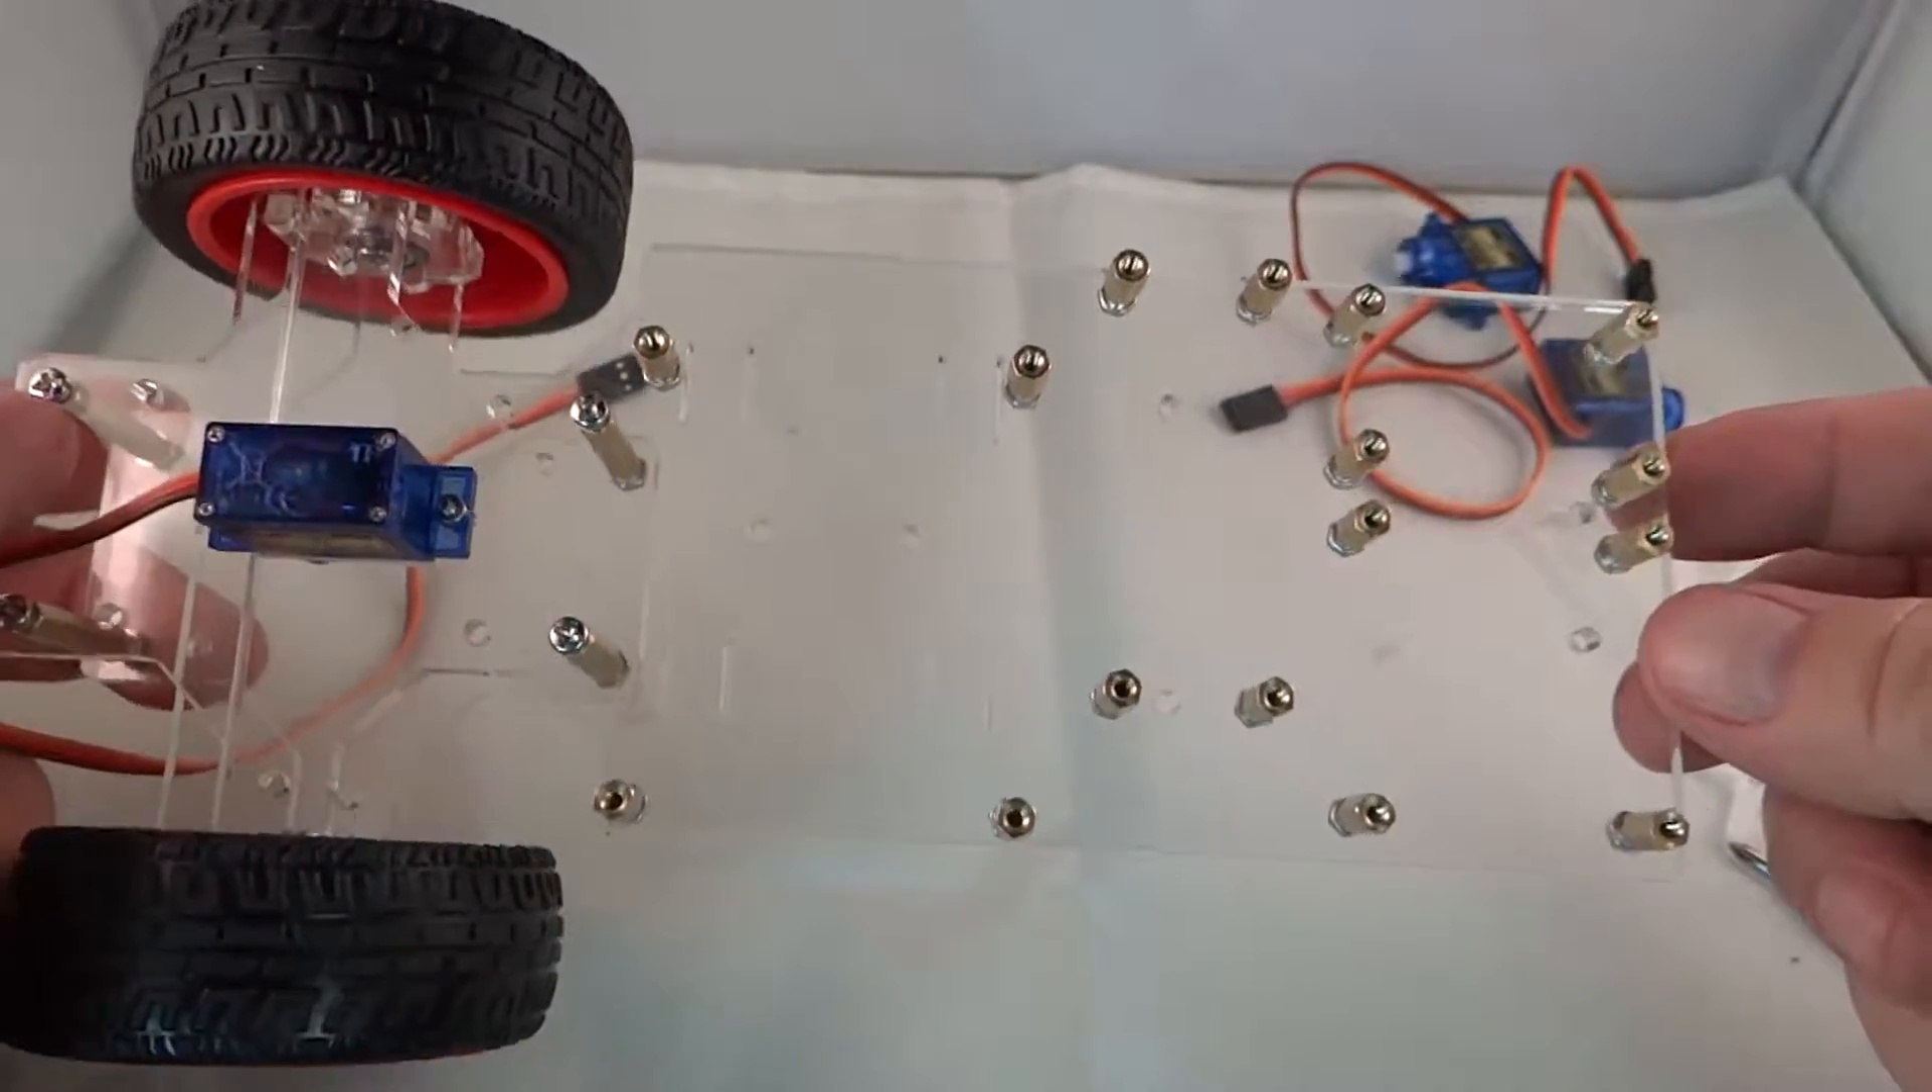You can see that I have the 16 standoffs in.